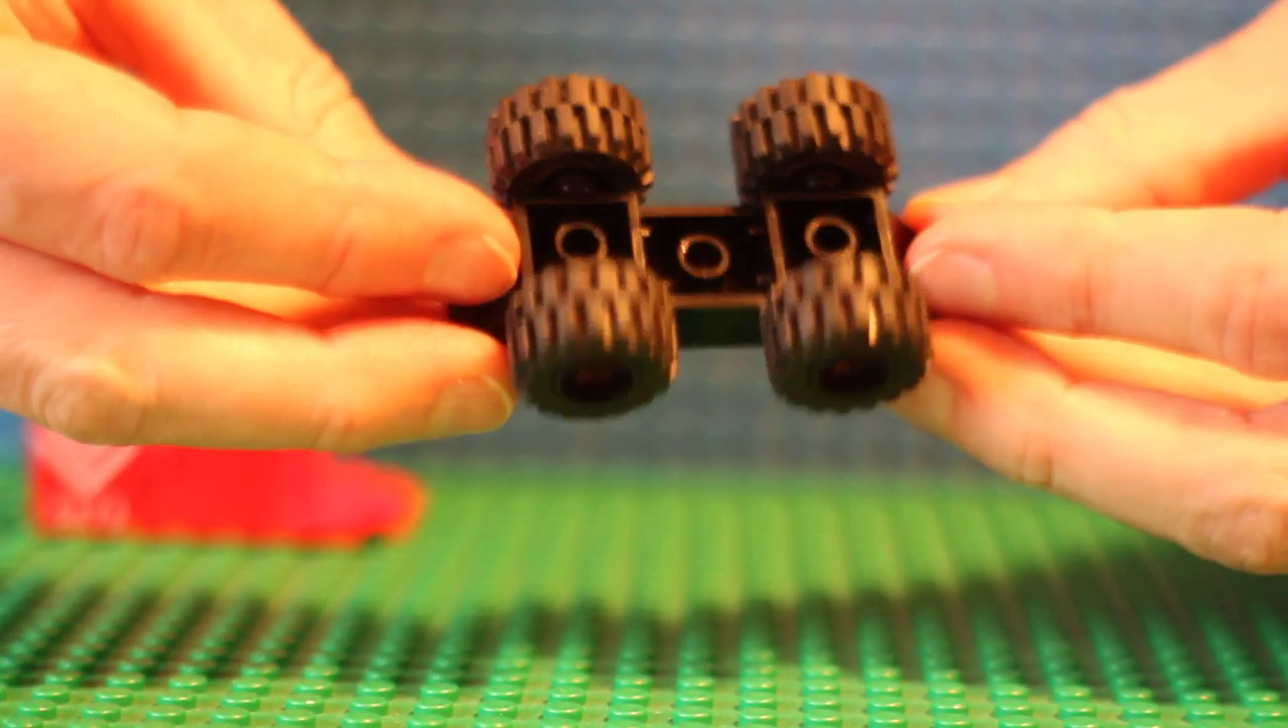The wheels are not one piece. I already attached the wheels.